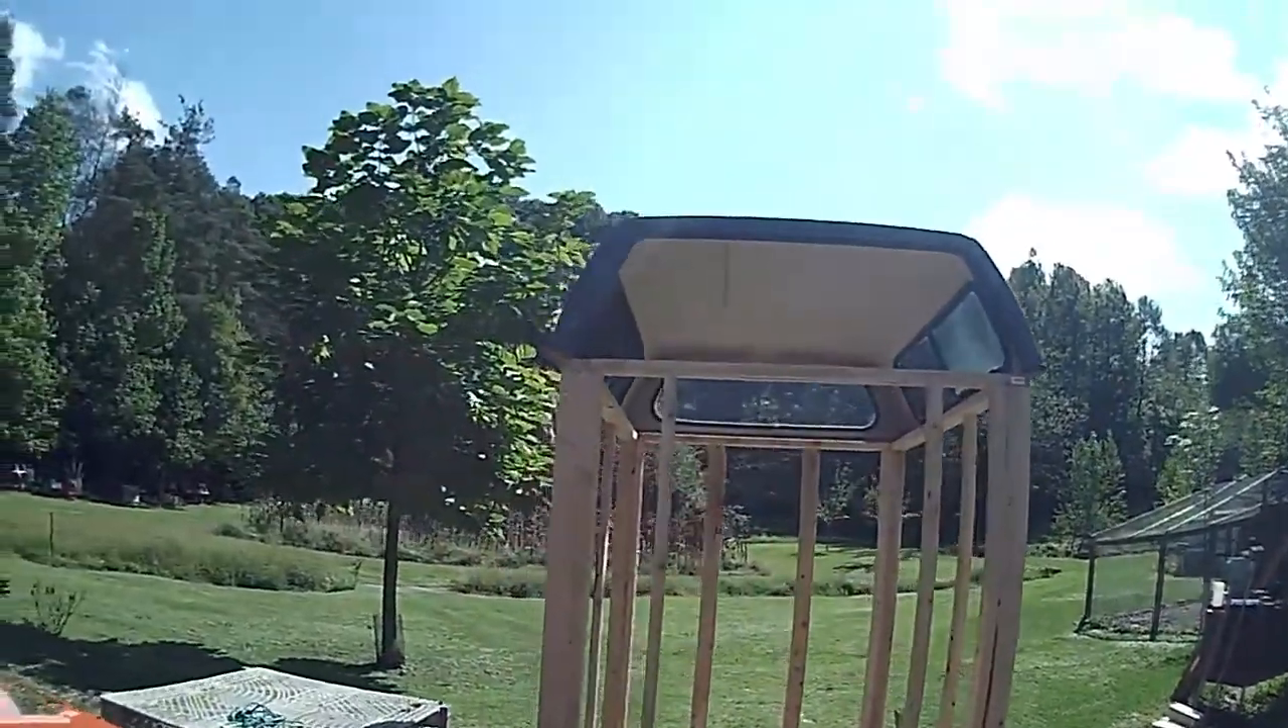So I've got the sides framed up. I've got the truck cap sitting up there.